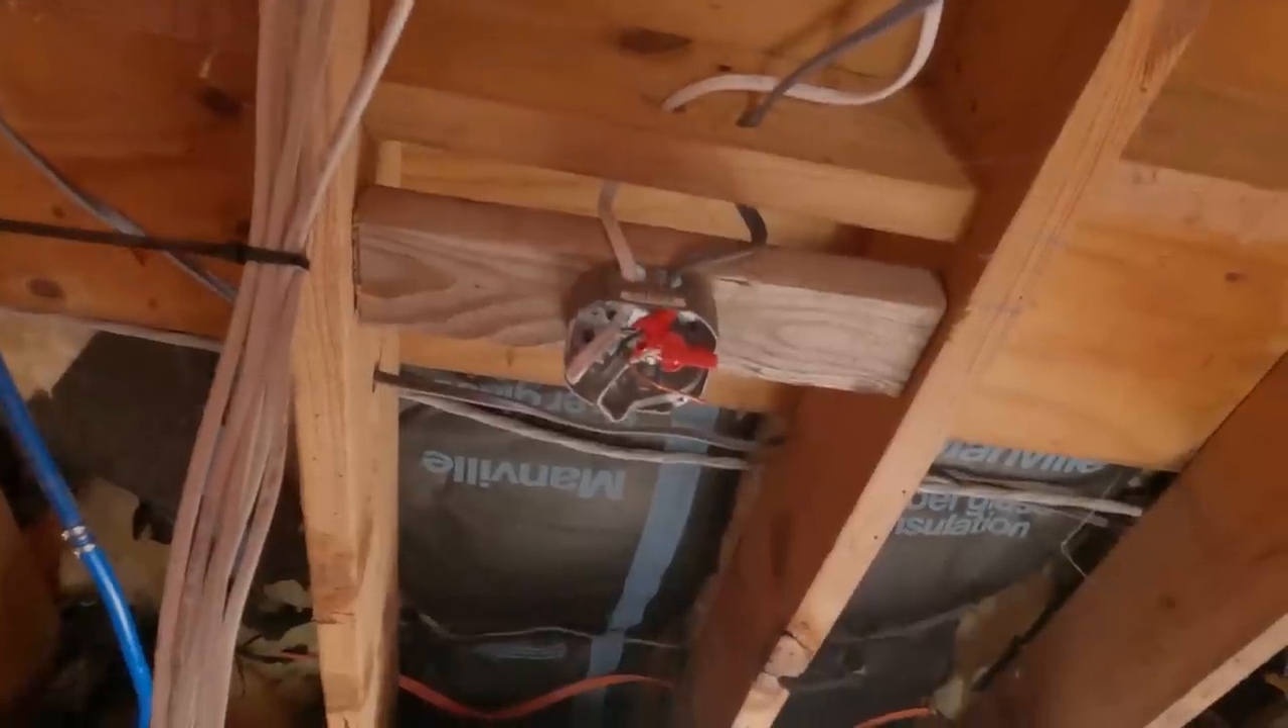I got a new metal box installed. That ain't going nowhere. That's strong. Put it on that 2x4 going across the rafters.